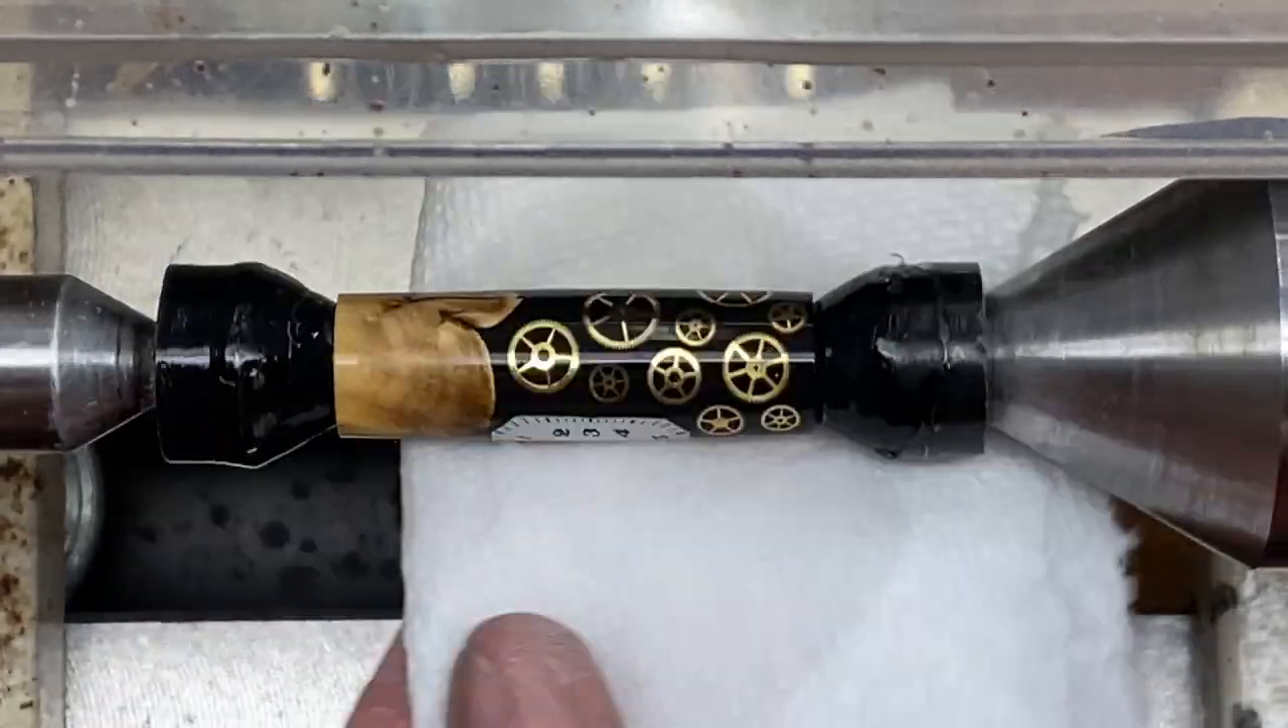Got the blank mounted between my nonstick bushings.